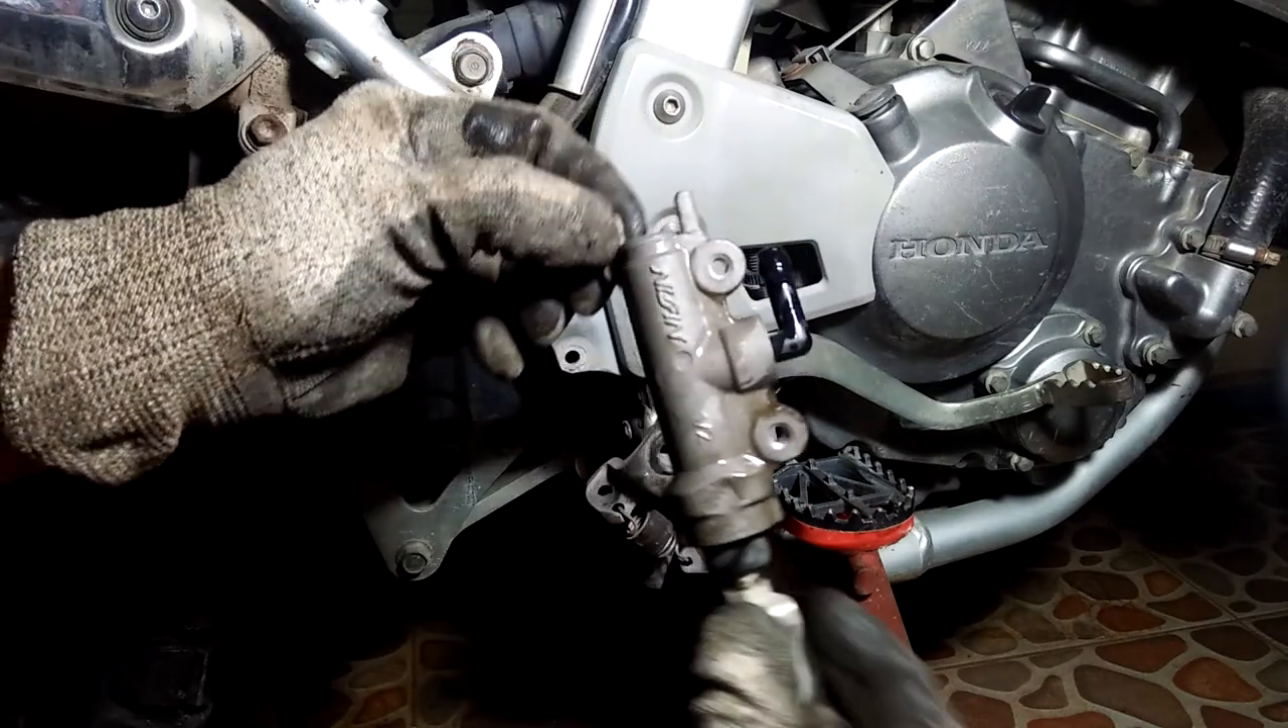And now the rear brake master cylinder is out of the bike ready for servicing.